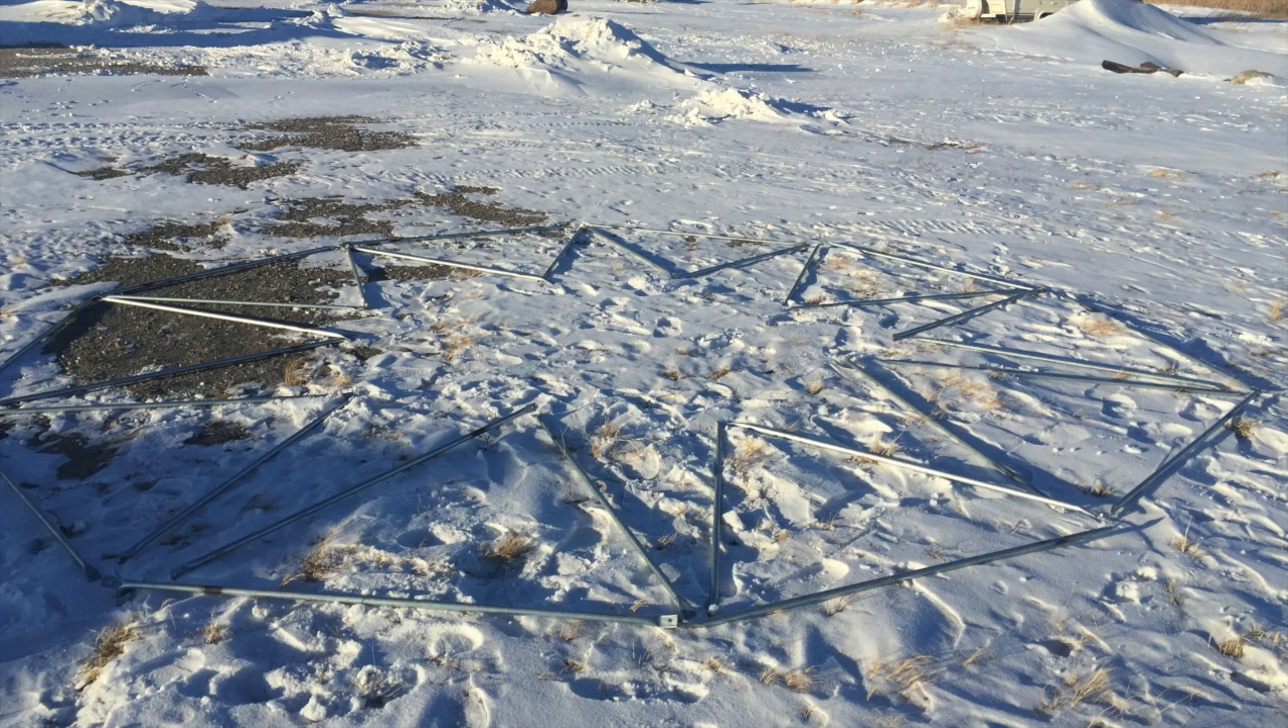Next I laid out triangles, alternating size to match all the struts in the circle.